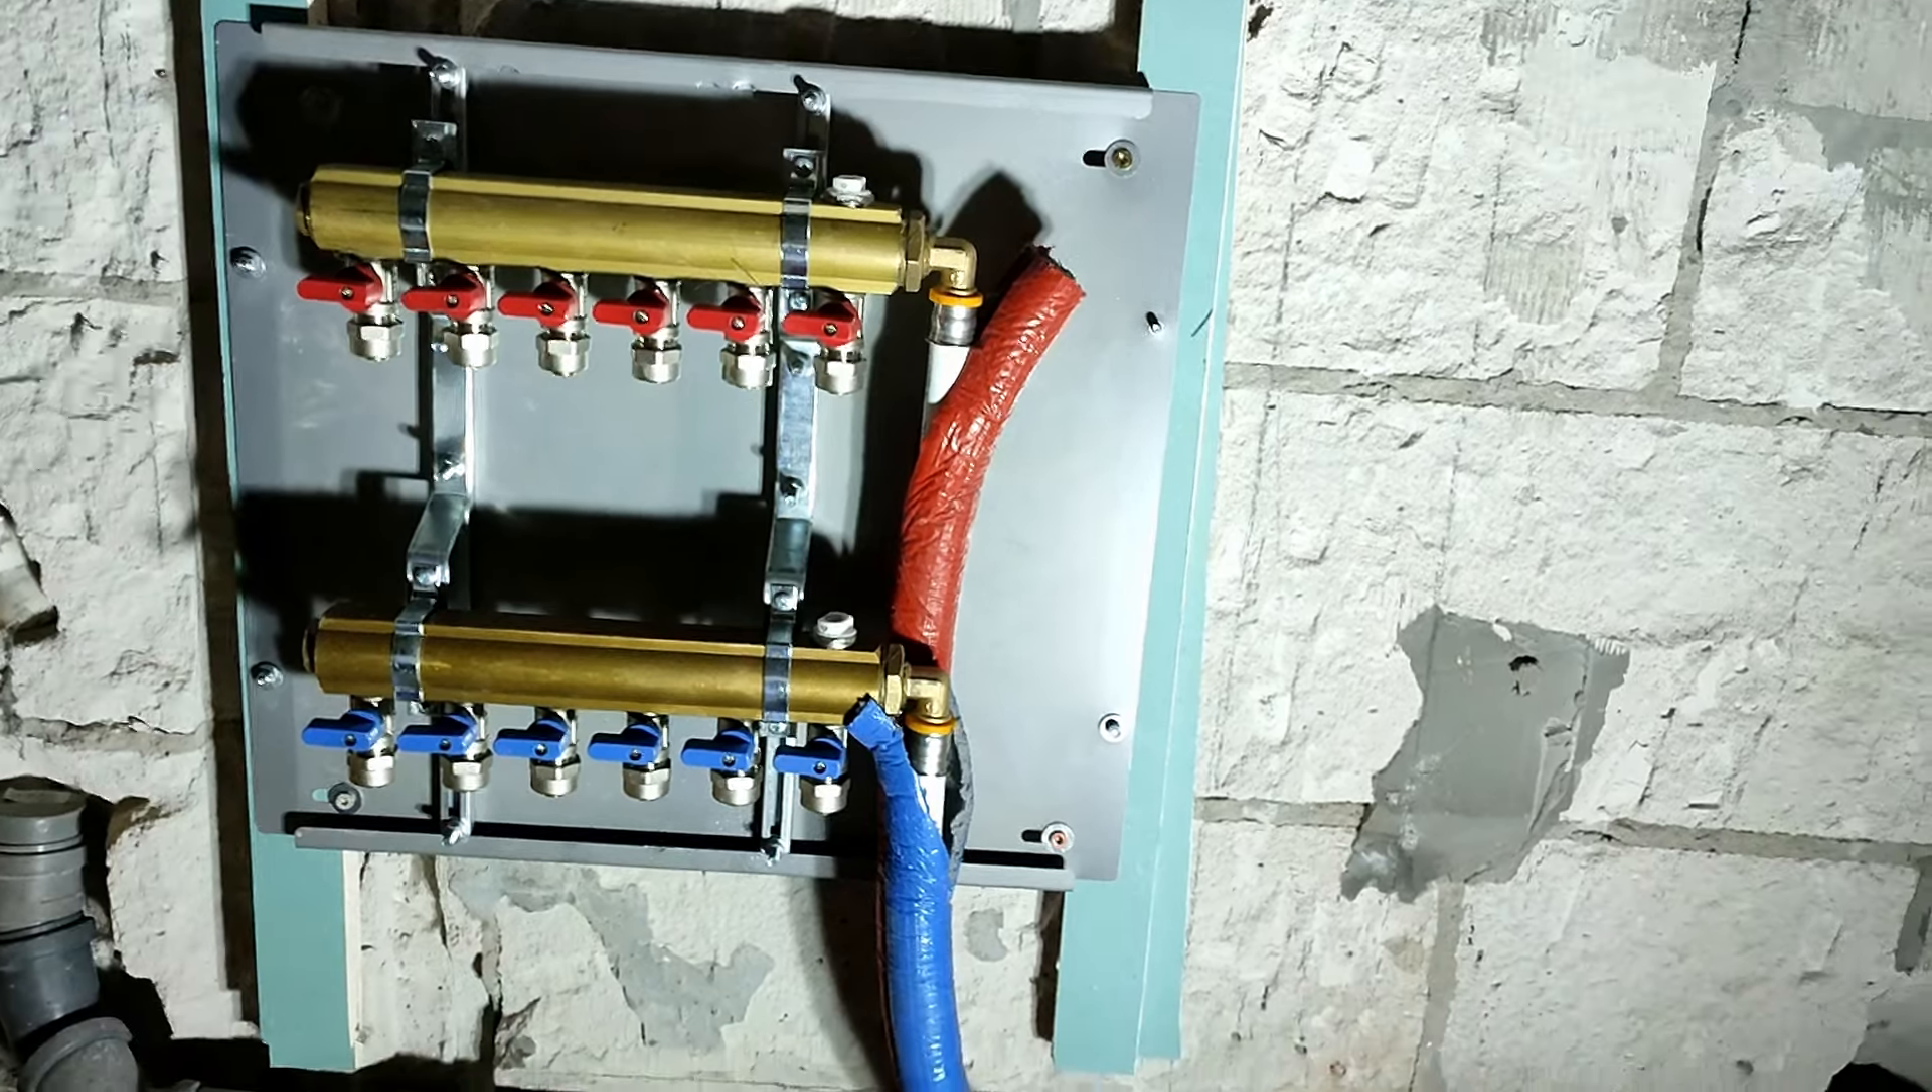Ja rozdzielacz mam już skręcony, no i zasilanie również mam już podłączone.